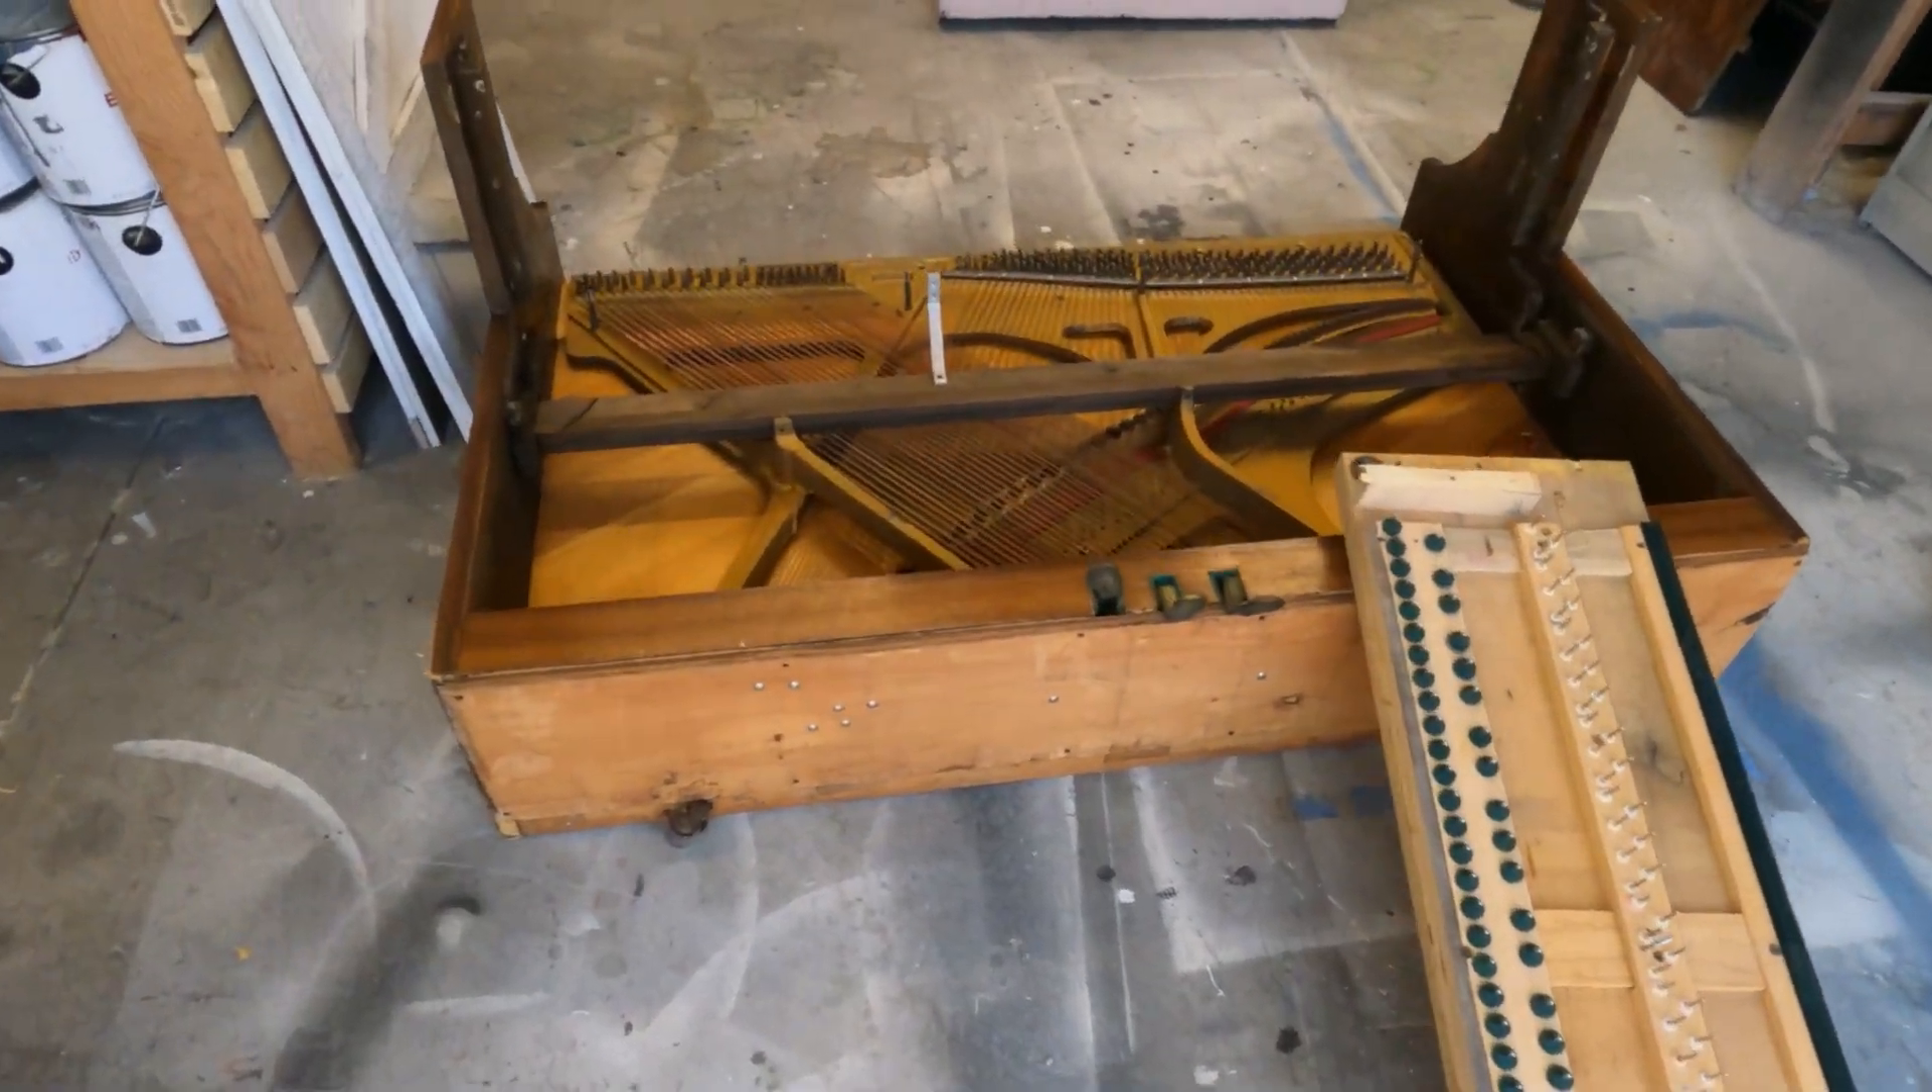We have the keyboard piece disassembled, and now we've had to lay it down because the soundboard is extremely heavy.